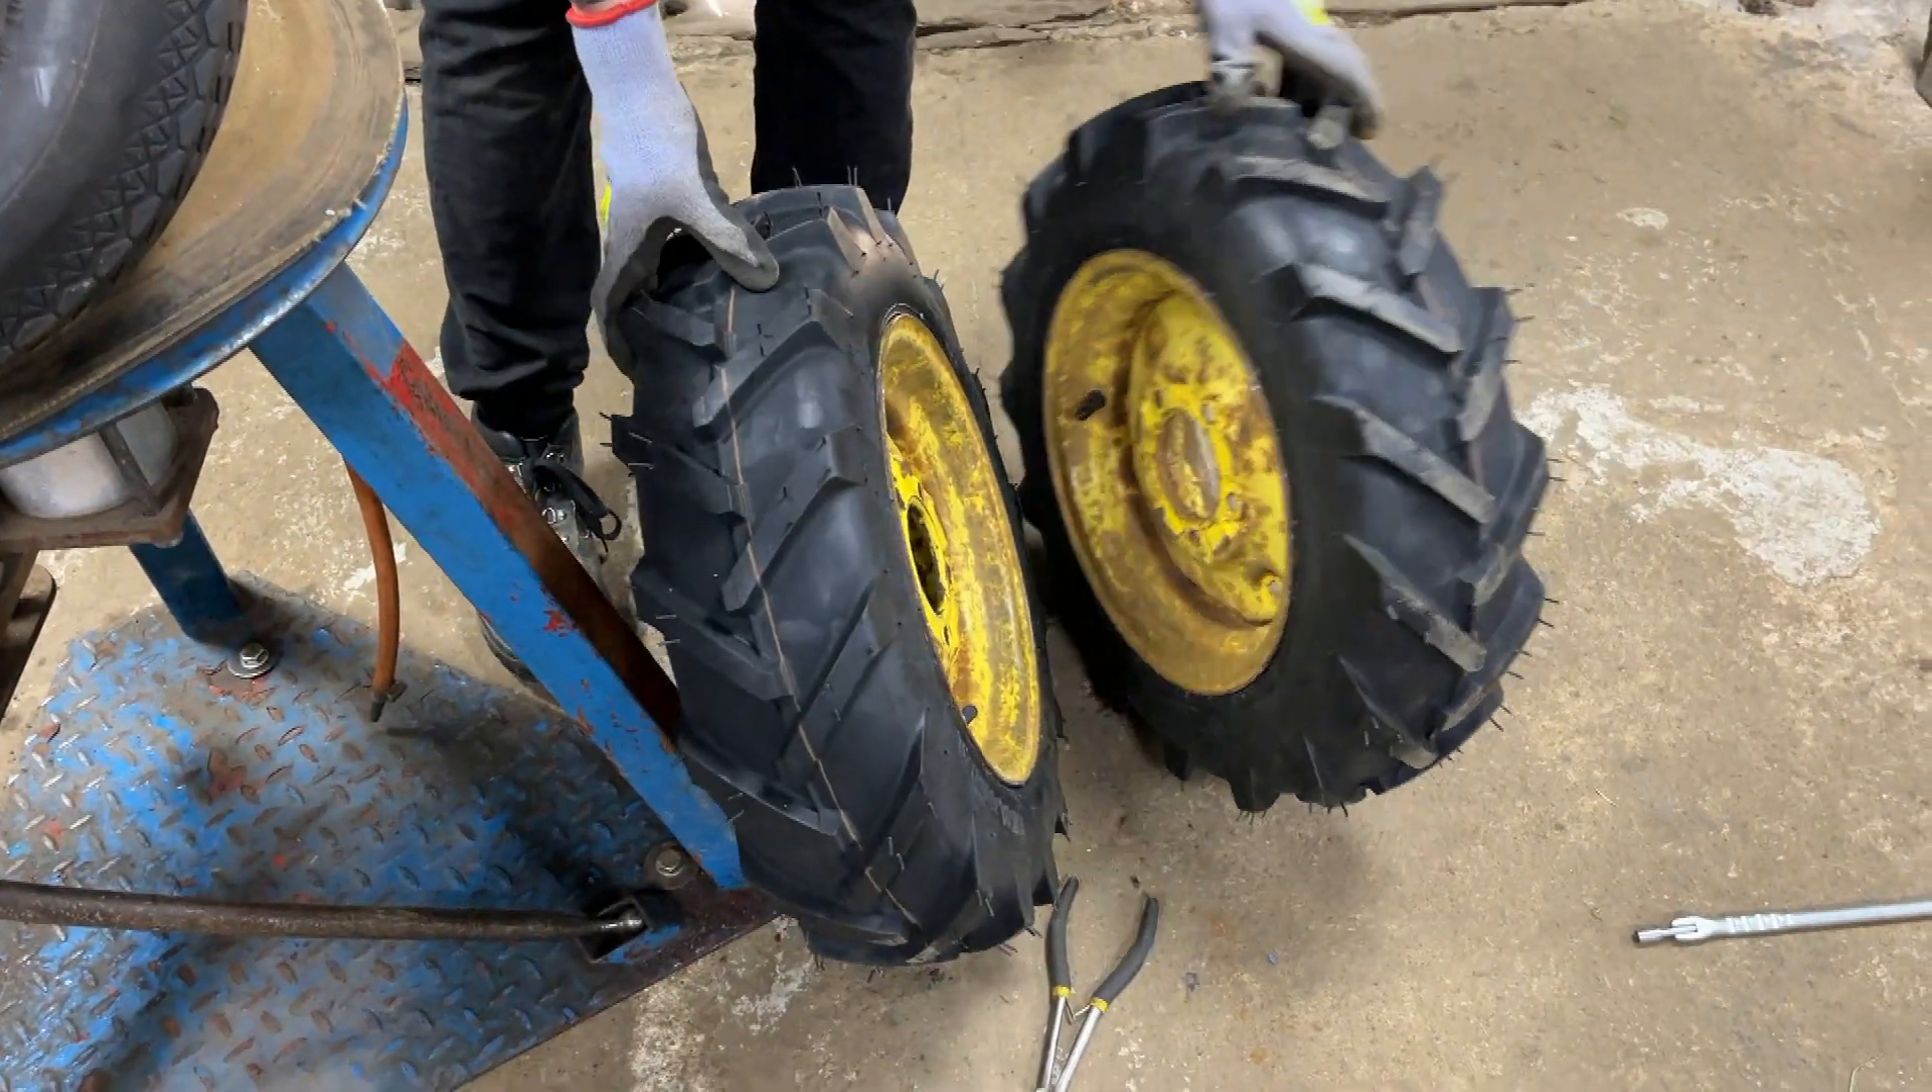We've now got two rear tires on the rims so those are ready to go on.